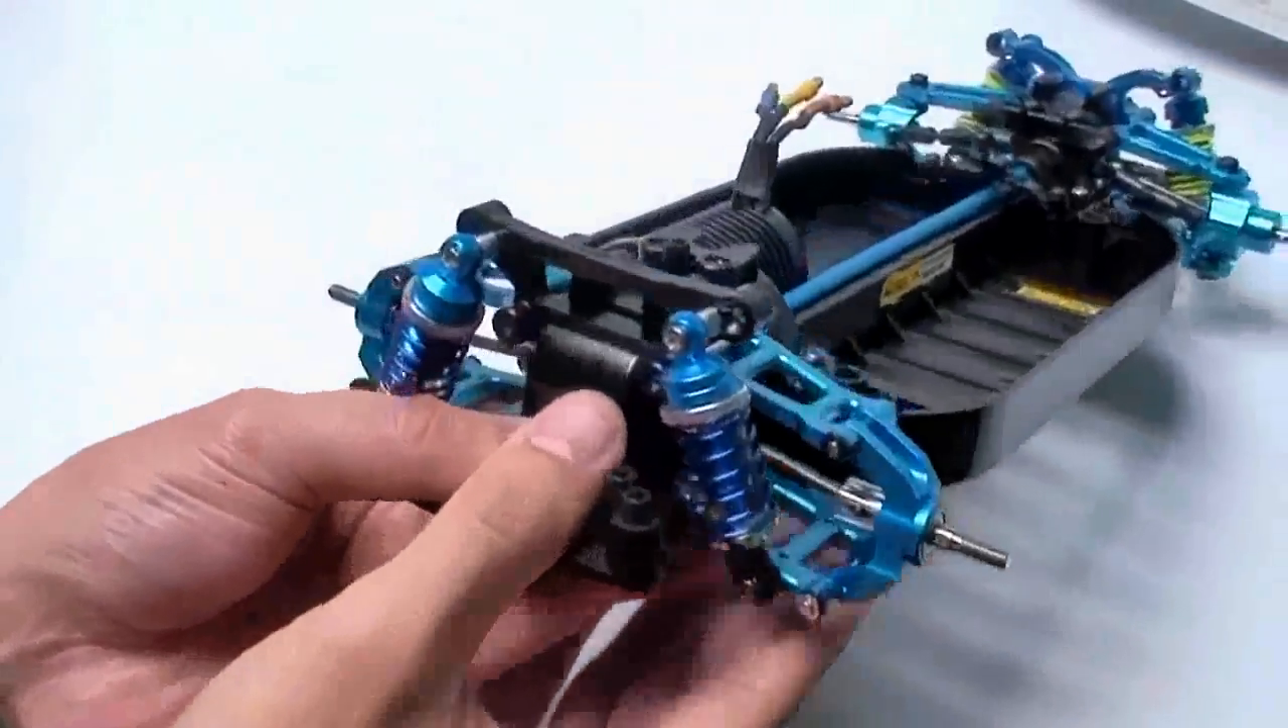All right so the shocks and the dampers are now installed.